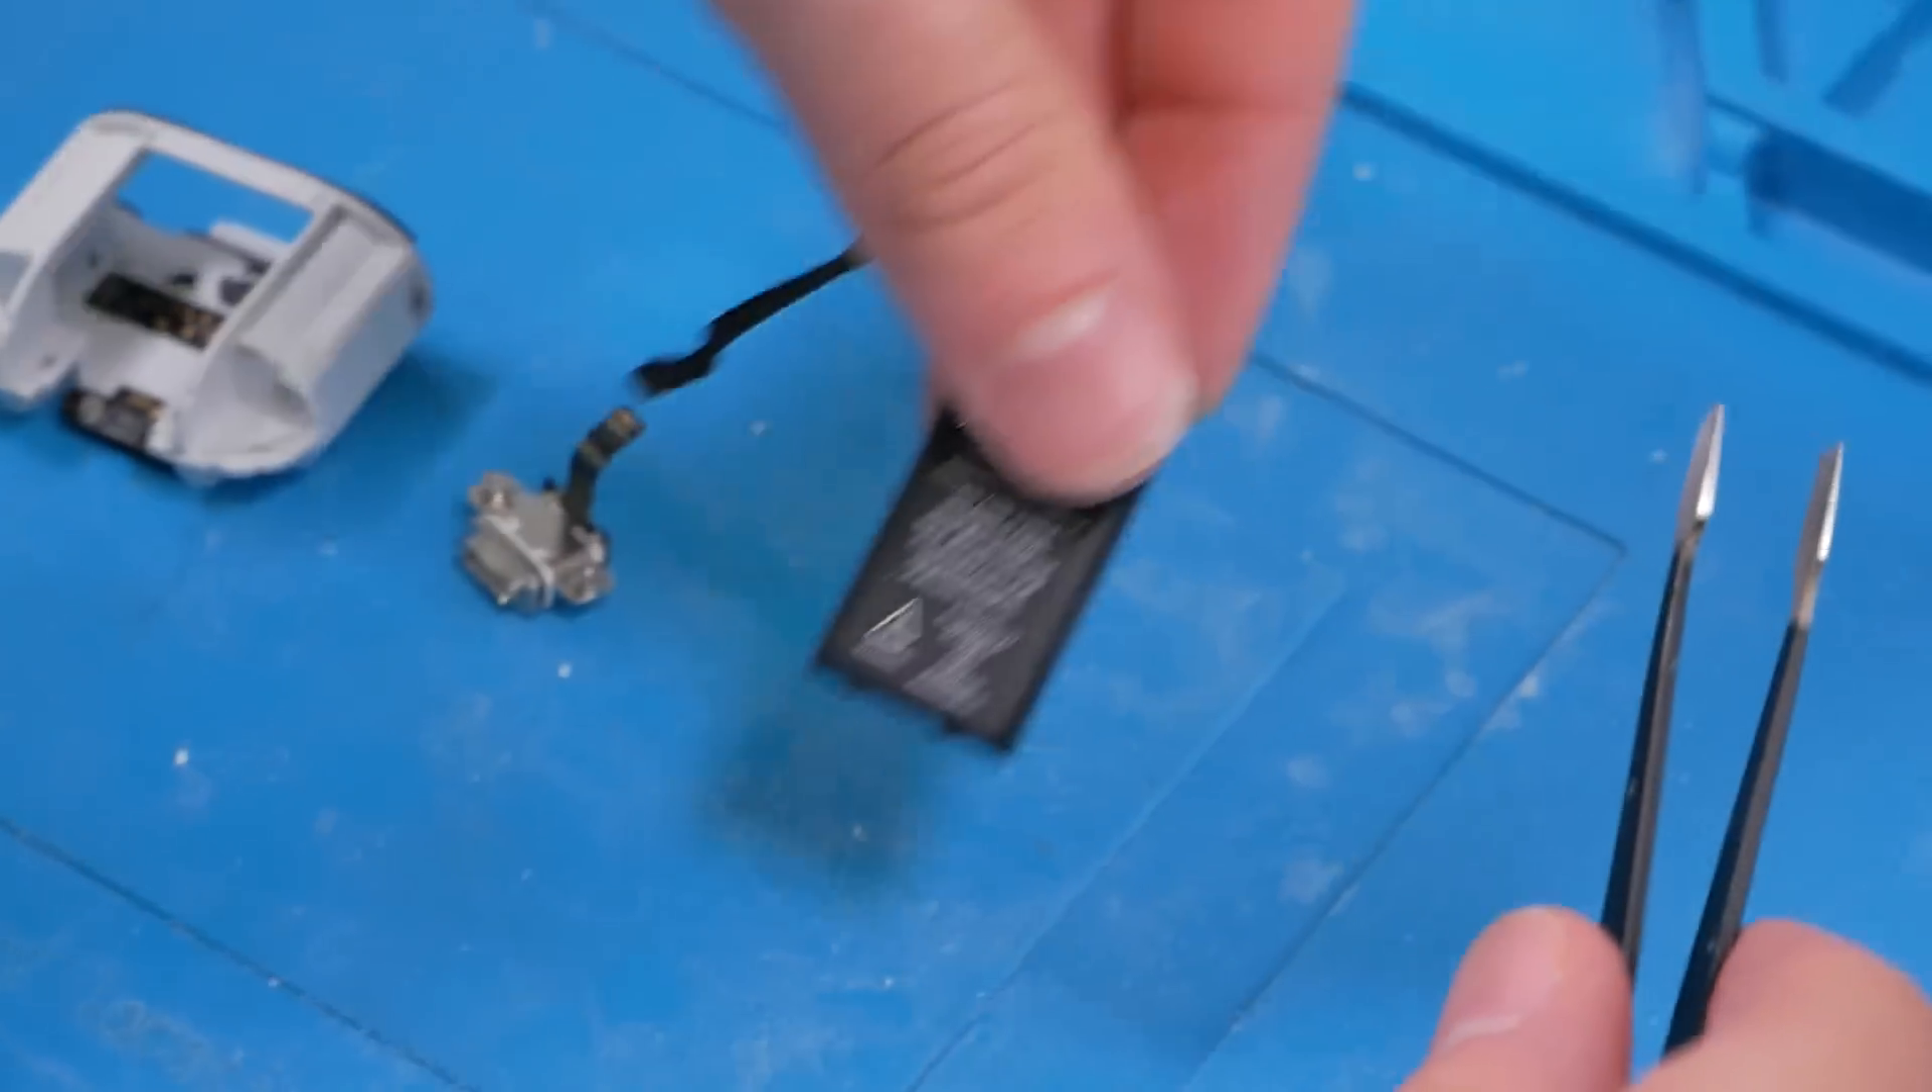Both our charging port and battery are removed.